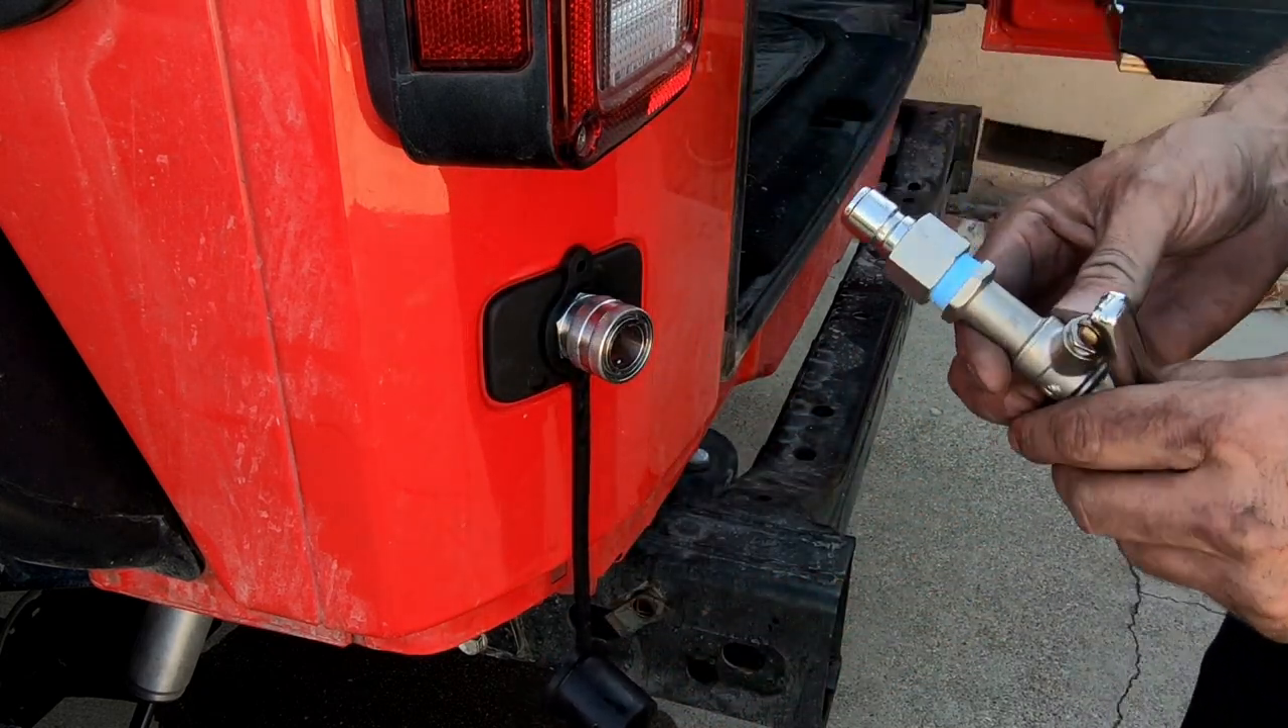Well, here we have our finished product. I think it's a pretty clean install. You can see where we used to have a license plate delete. Now we have a water quick disconnect.